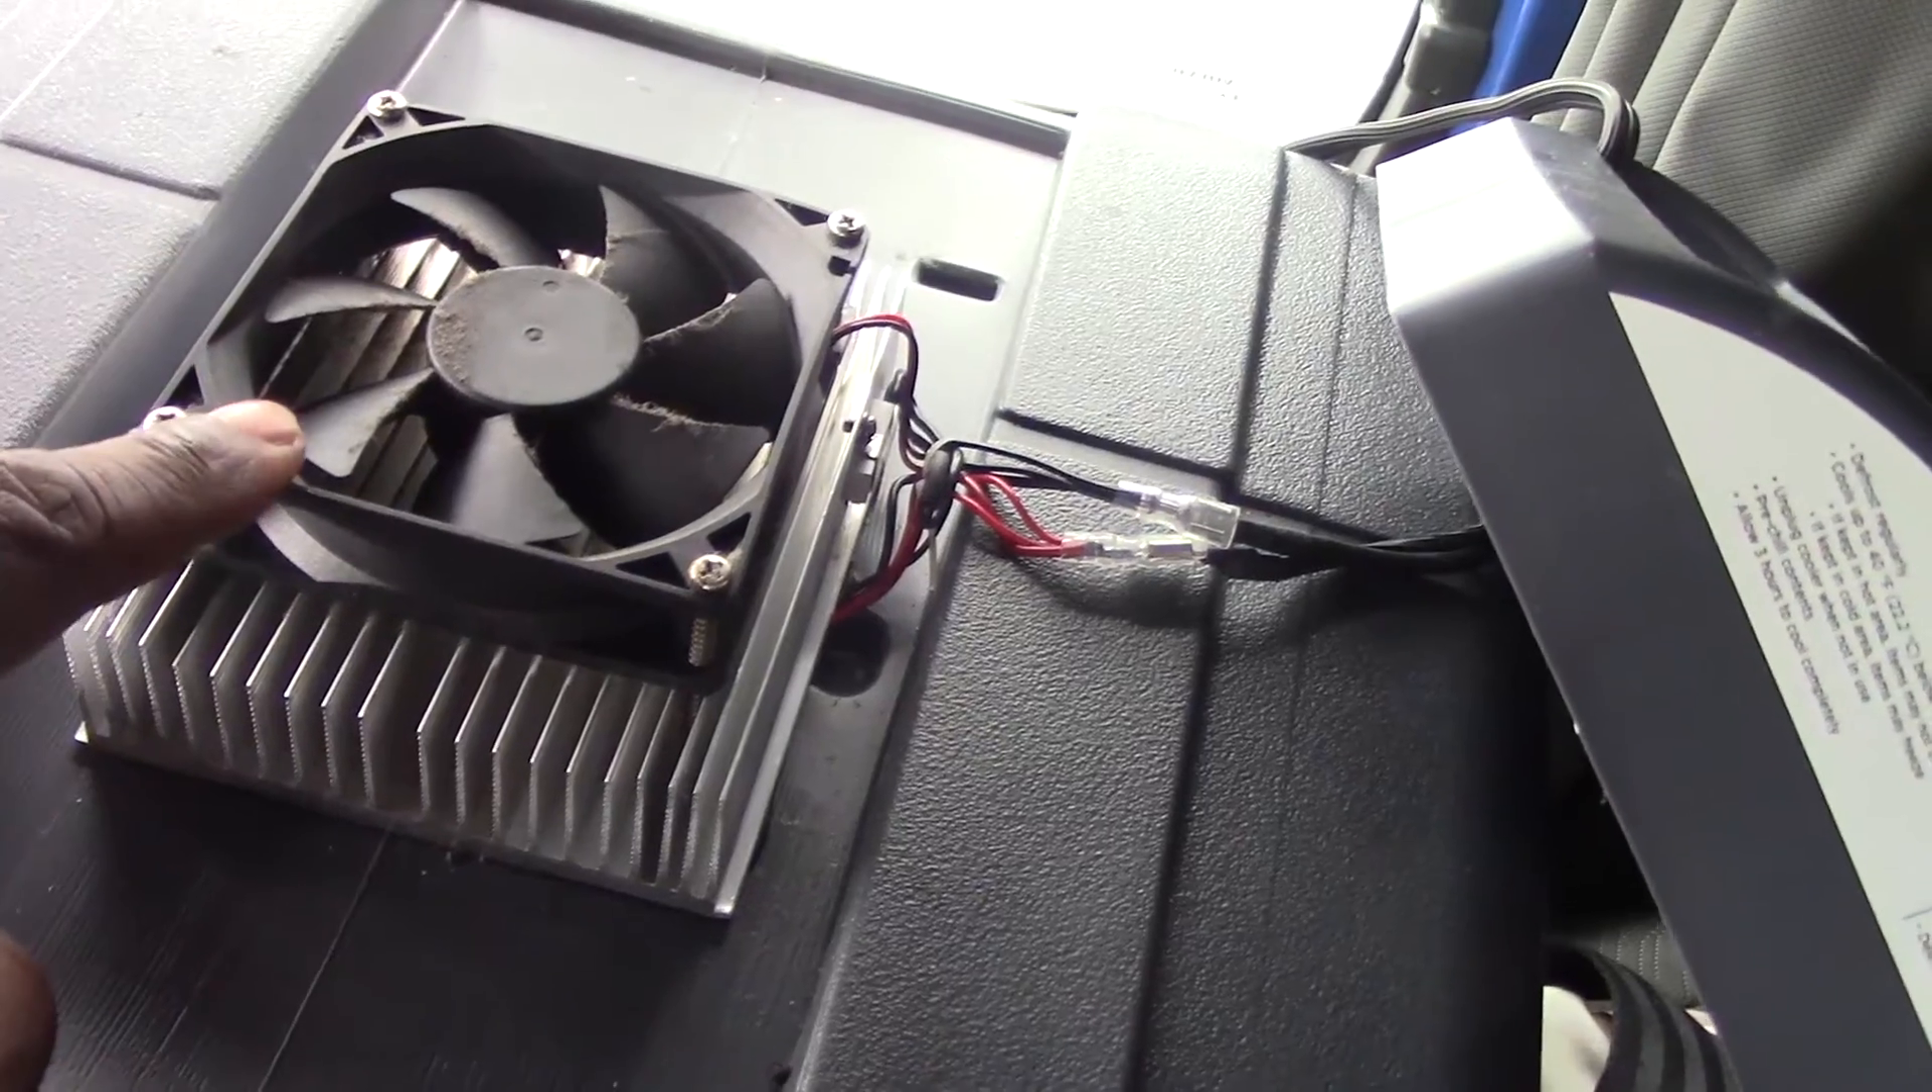All right guys I've got the cover off.